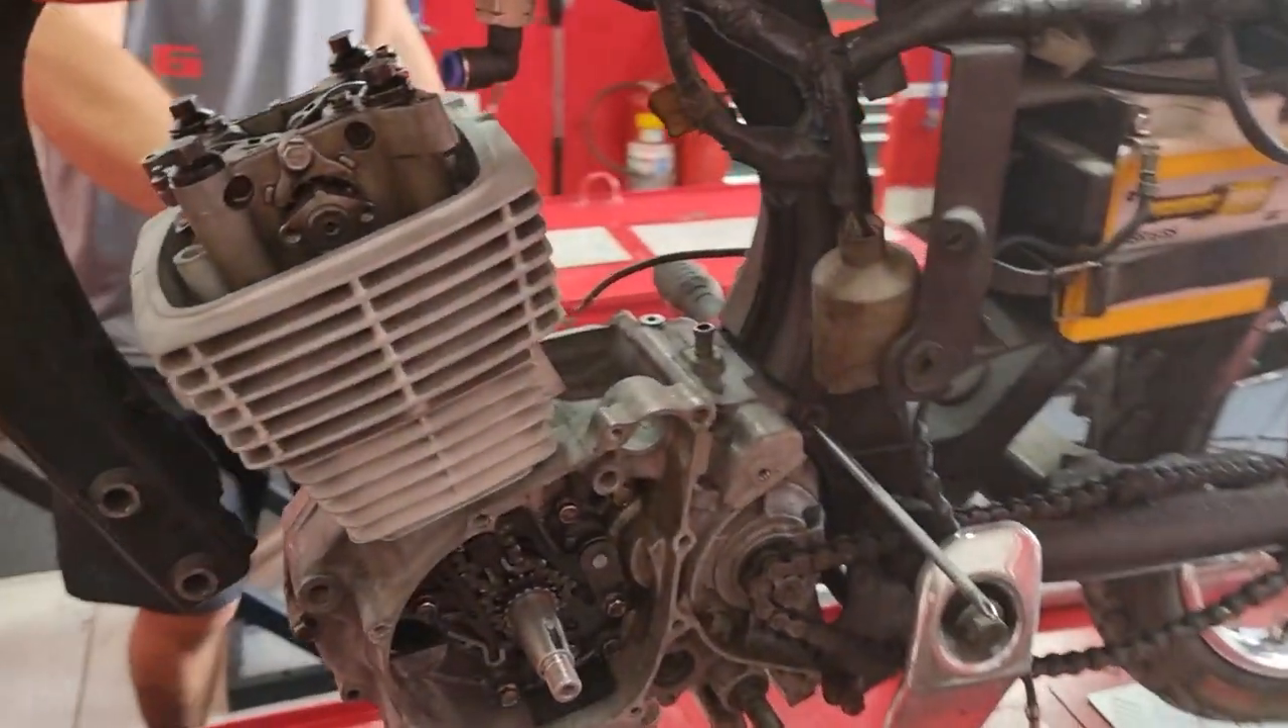O motor já tá no quadro Certo? Agora falta eu Fechar as tampas.